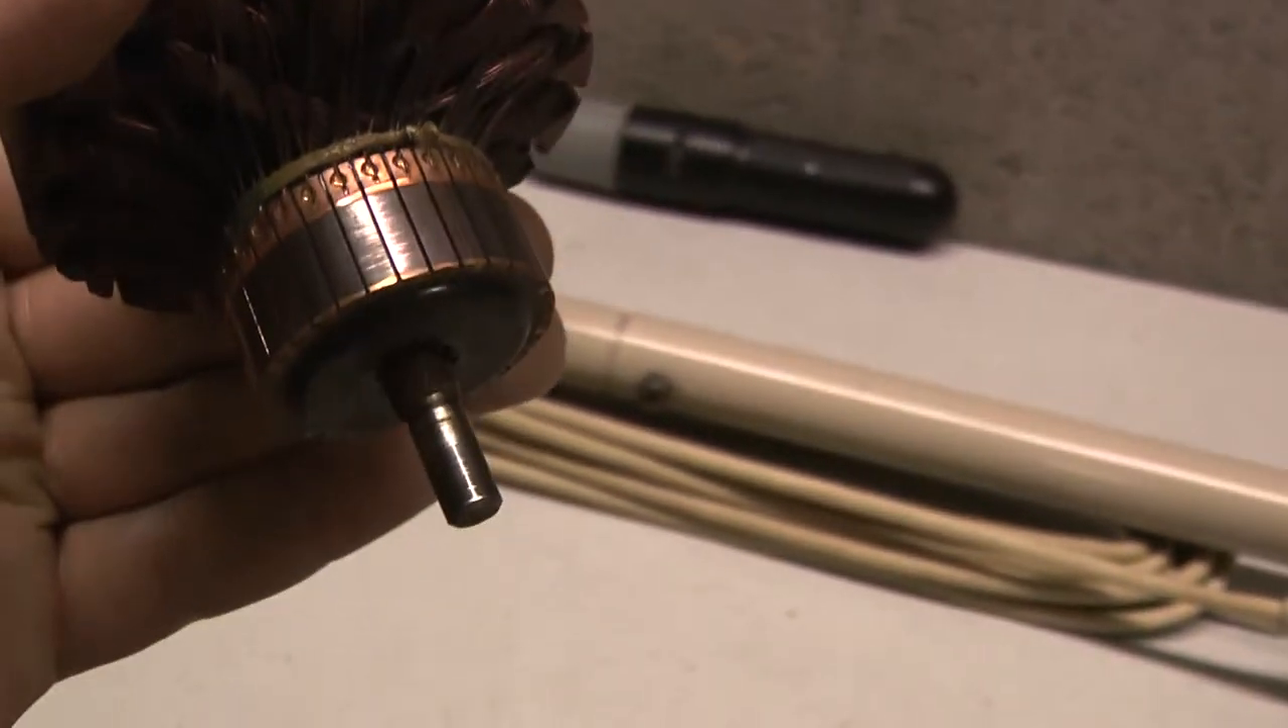Okay I got the armature out.